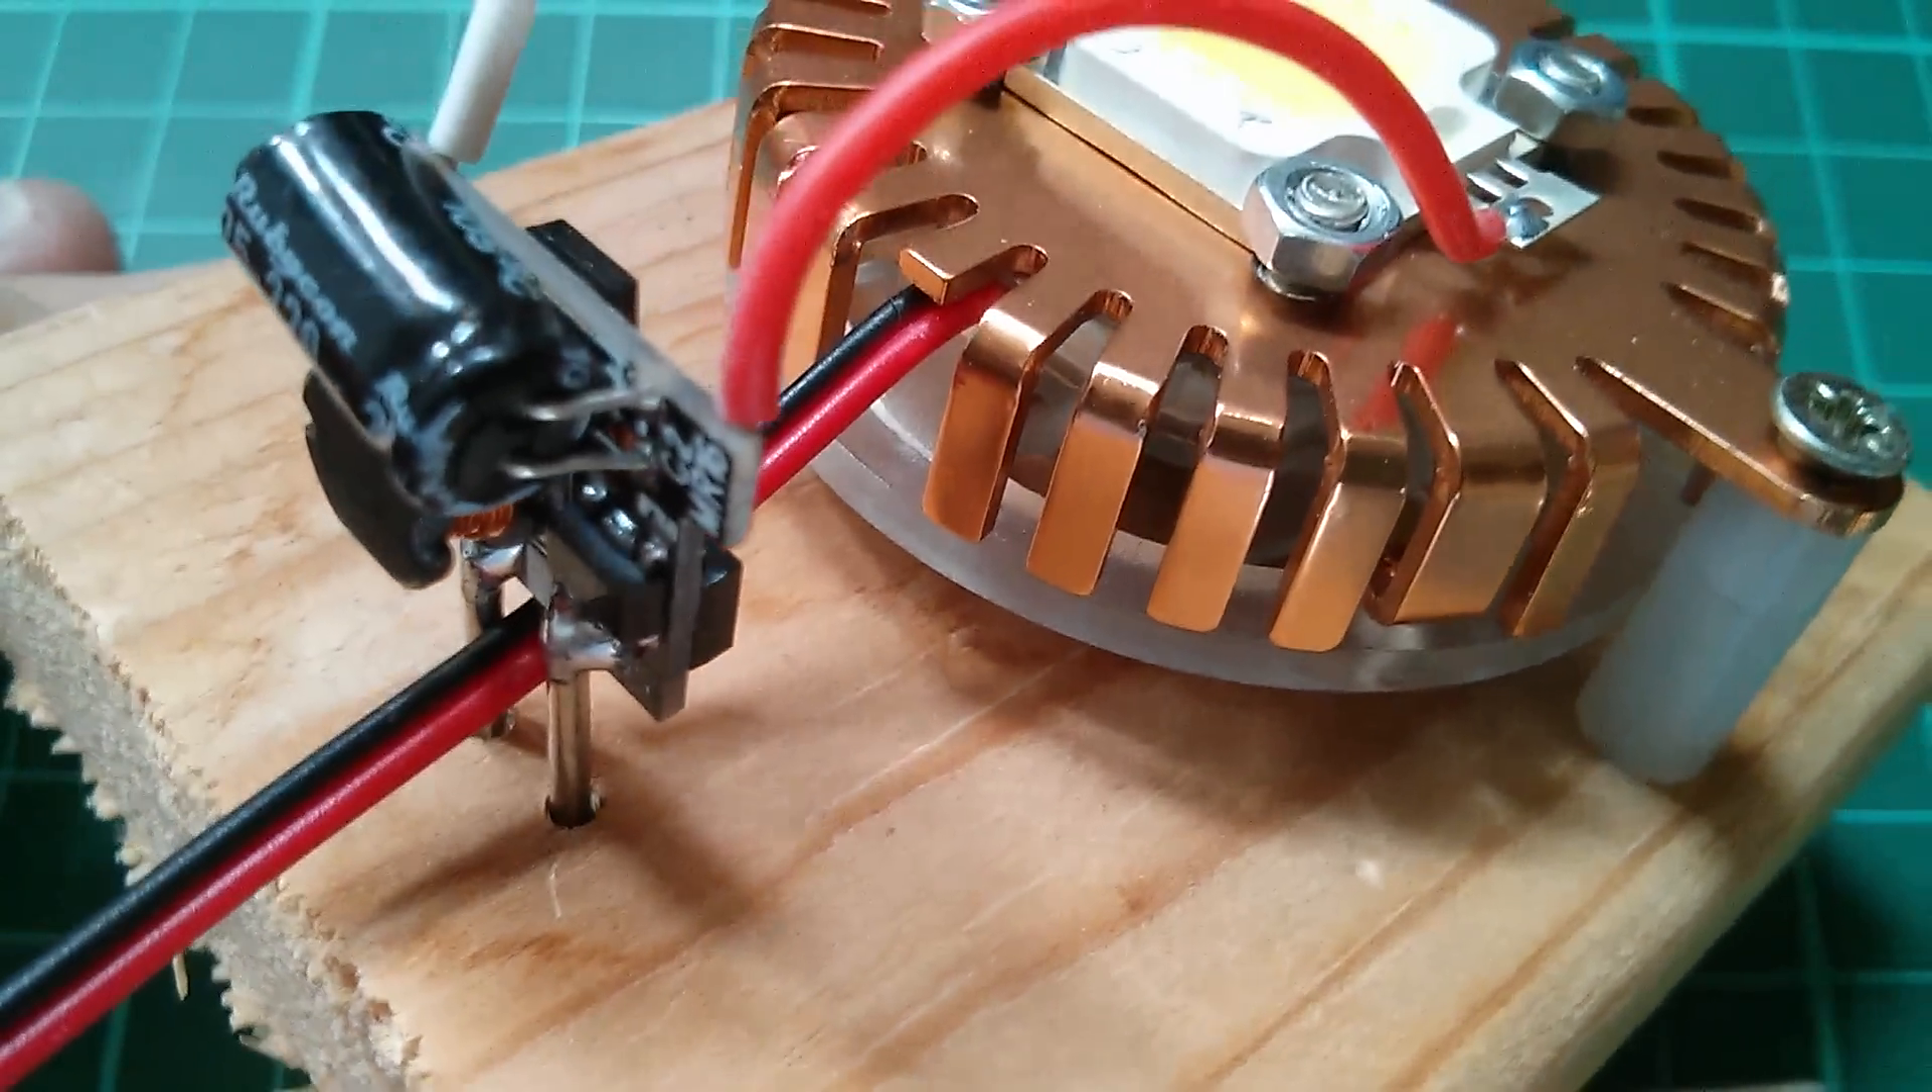And I think the easiest way is just to drill a couple of holes for these pins and push it down into those holes. So there's the LED driver just pushed into two holes.